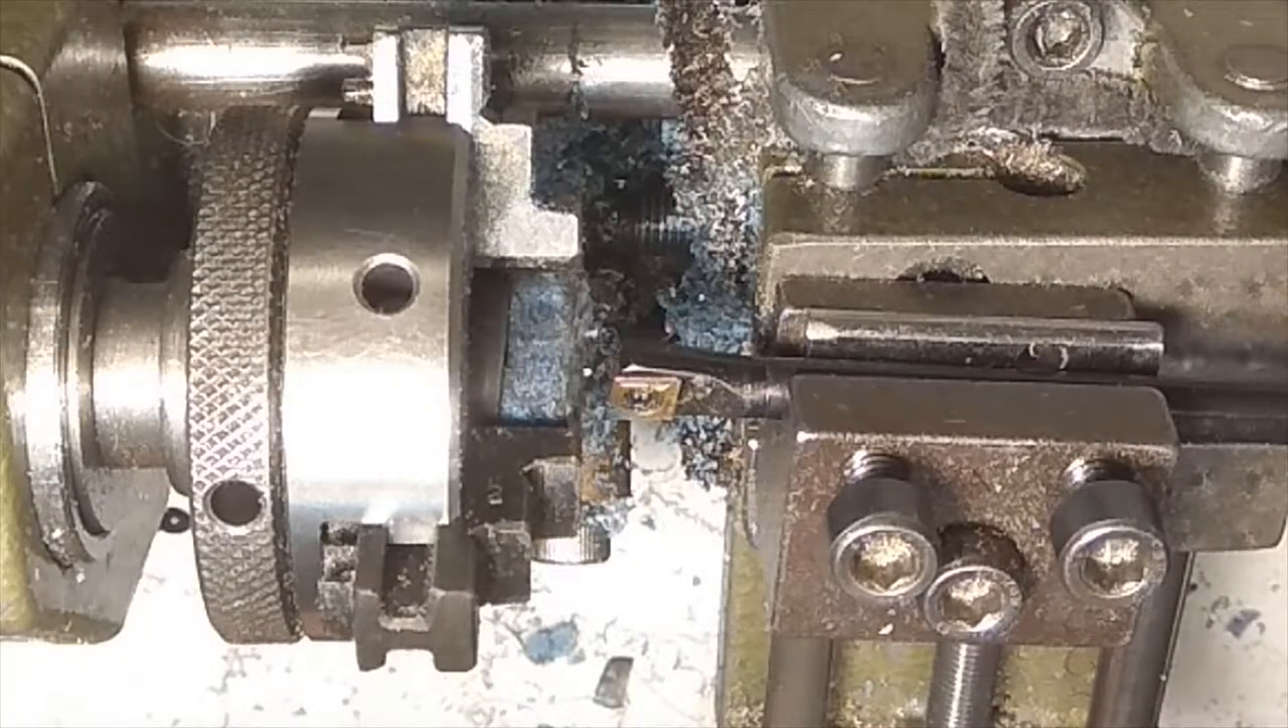And we have the boring bar mounted.